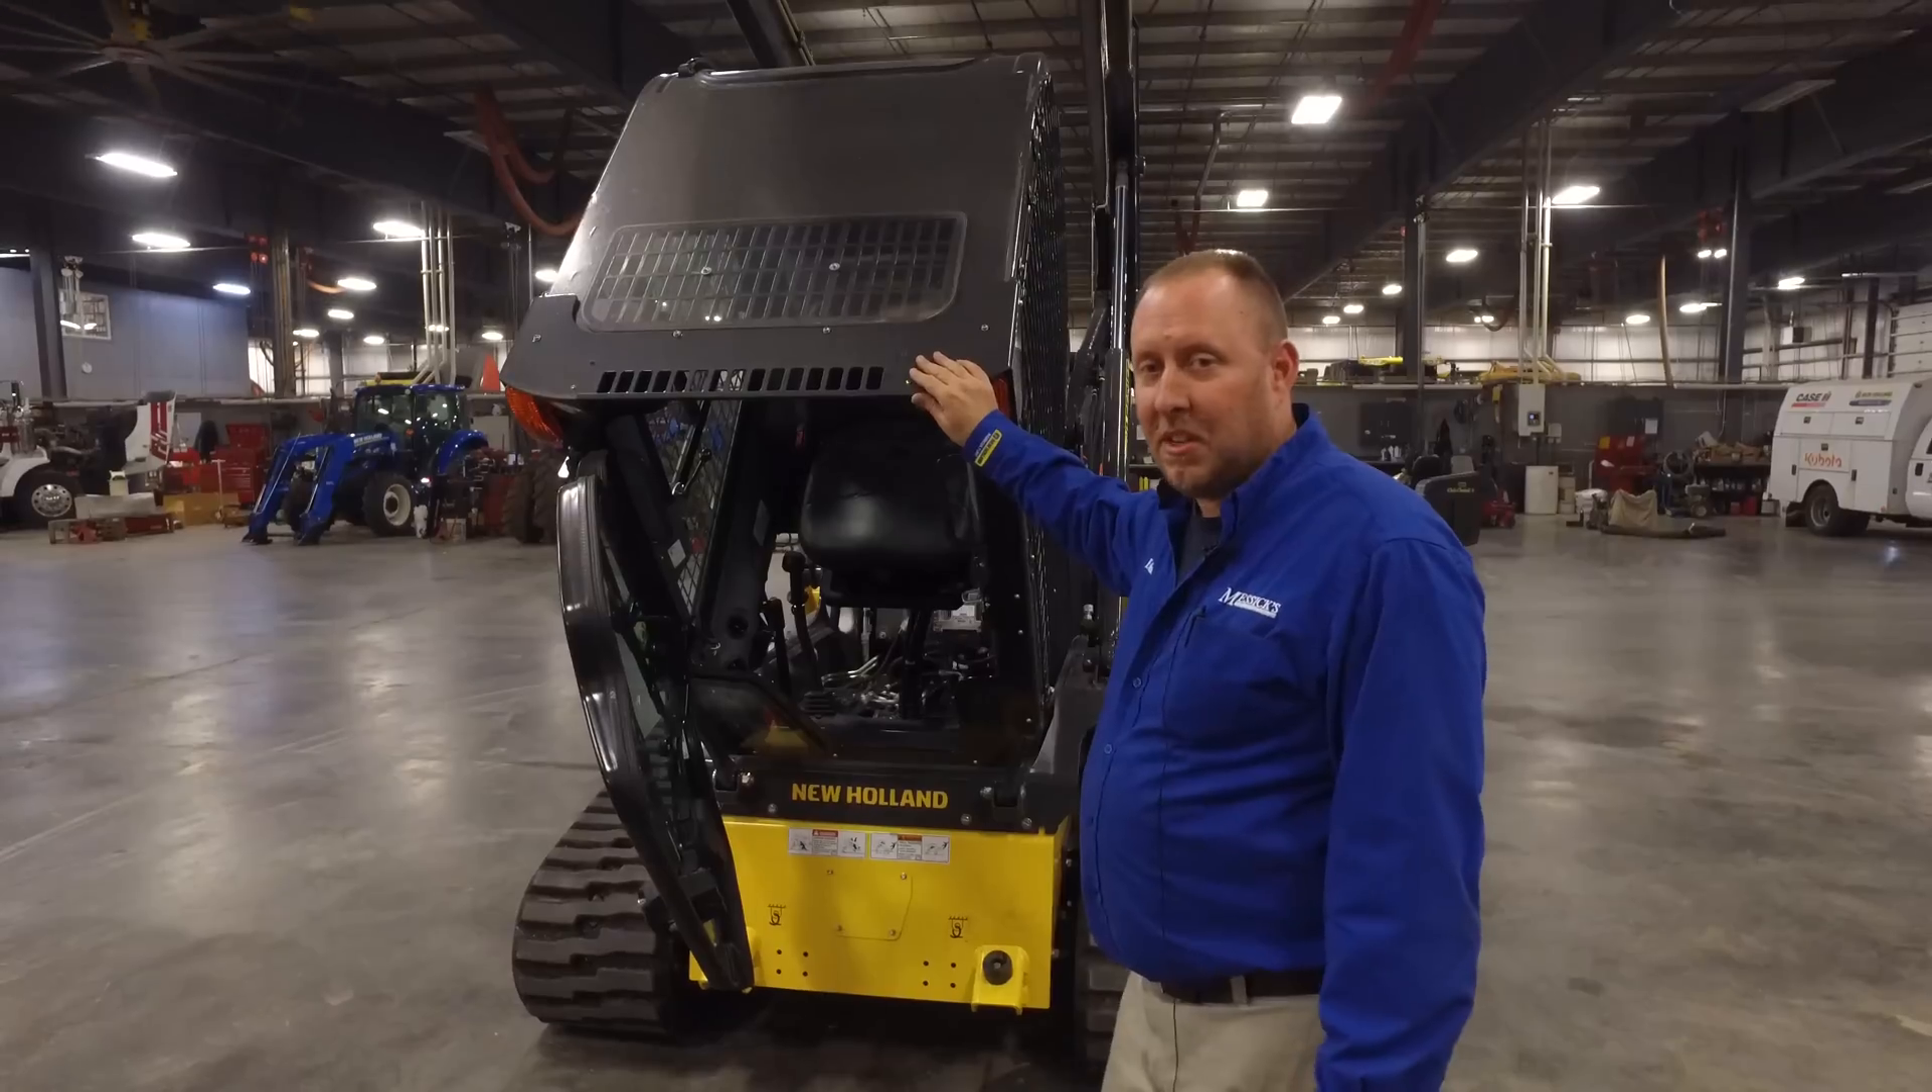So, with everything else being done to our skid loader, we've got to put our cab back down.